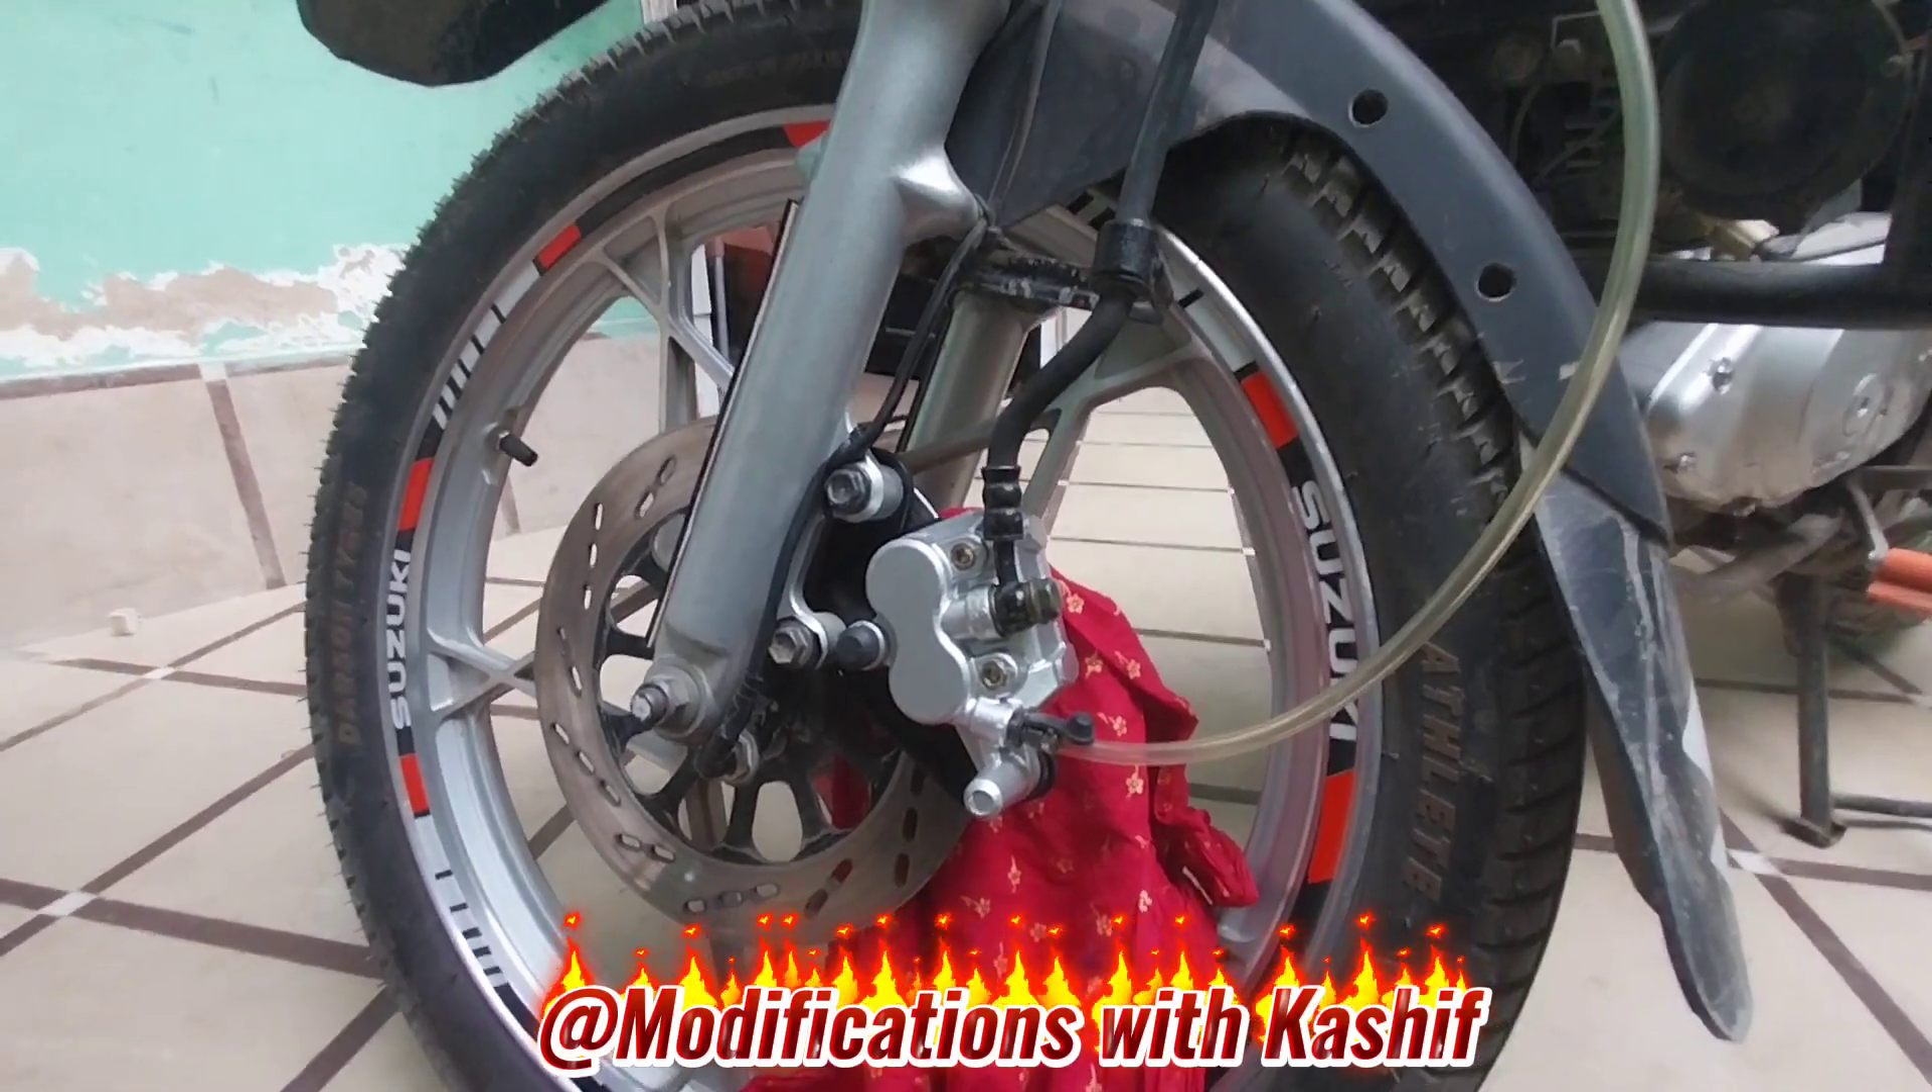یہ میں نے پائپ لگا دیا ہے آپ کے ائر نکالنے کے لیے۔